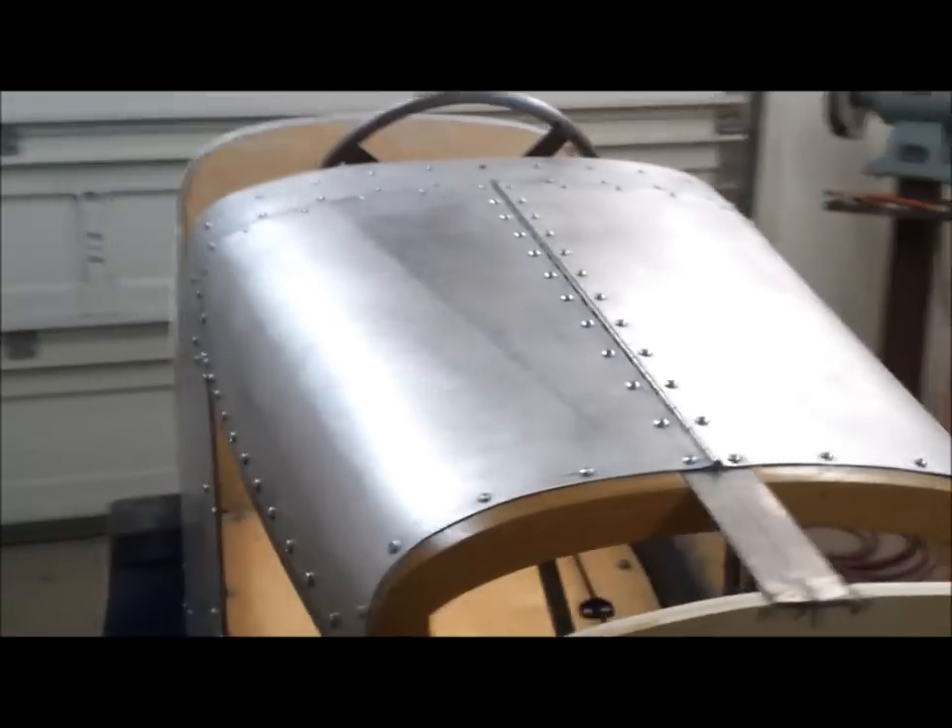It took me a while but I got both the halves of the hood installed now.